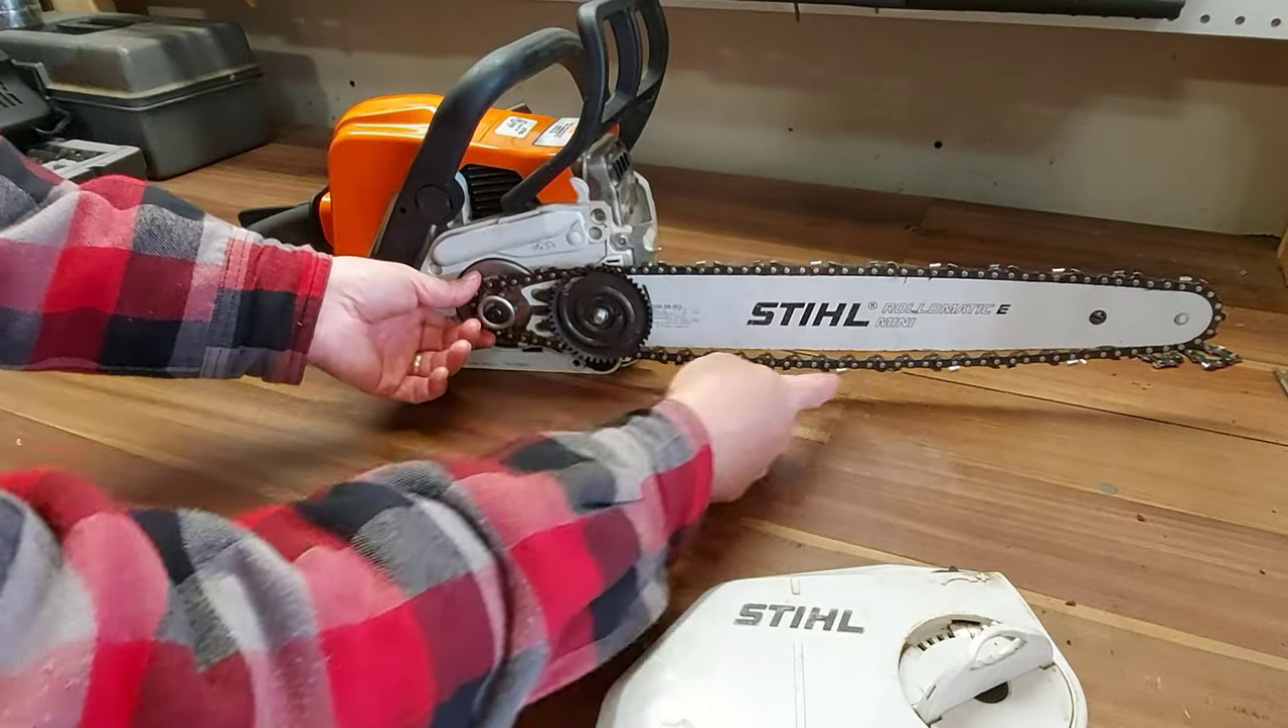The chain is back here on the sprocket. Your chain is around, all the way around the bar there. I'll pull this back so you can see better. It's all the way around the bar. Everything's lined up. The chain is in the right direction because it turns this way.